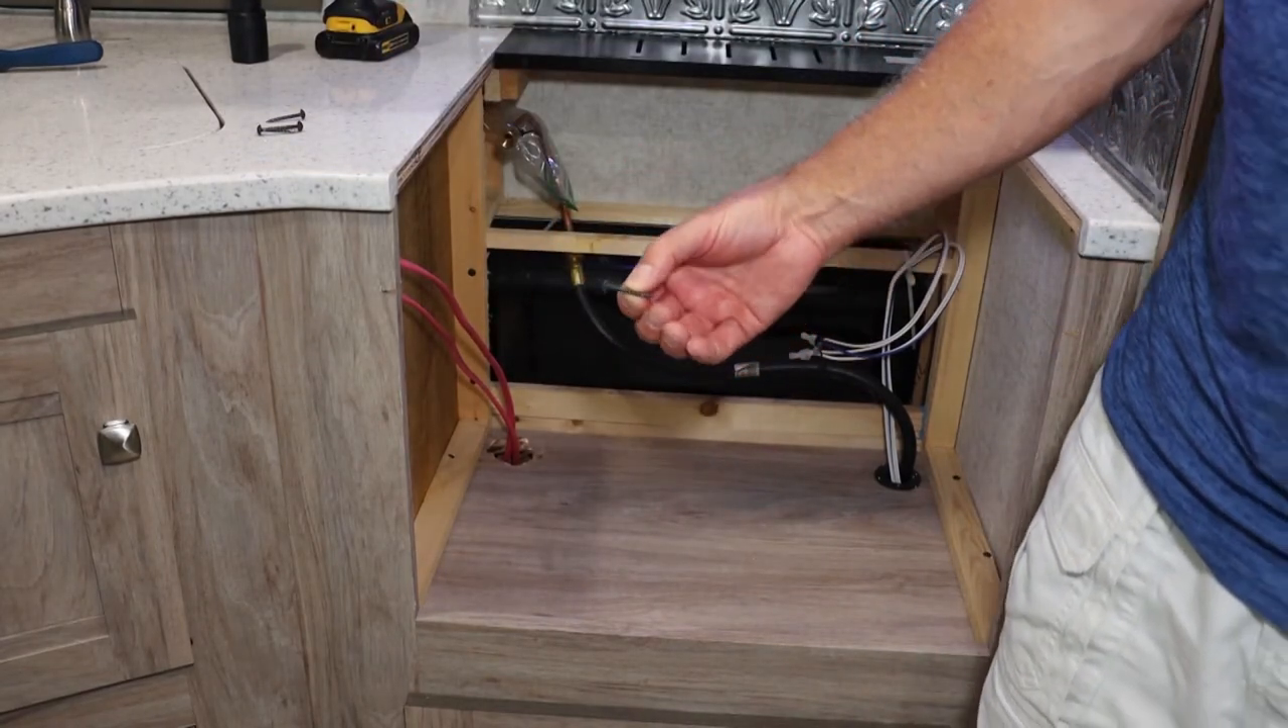Okay guys we got that oven out of there.